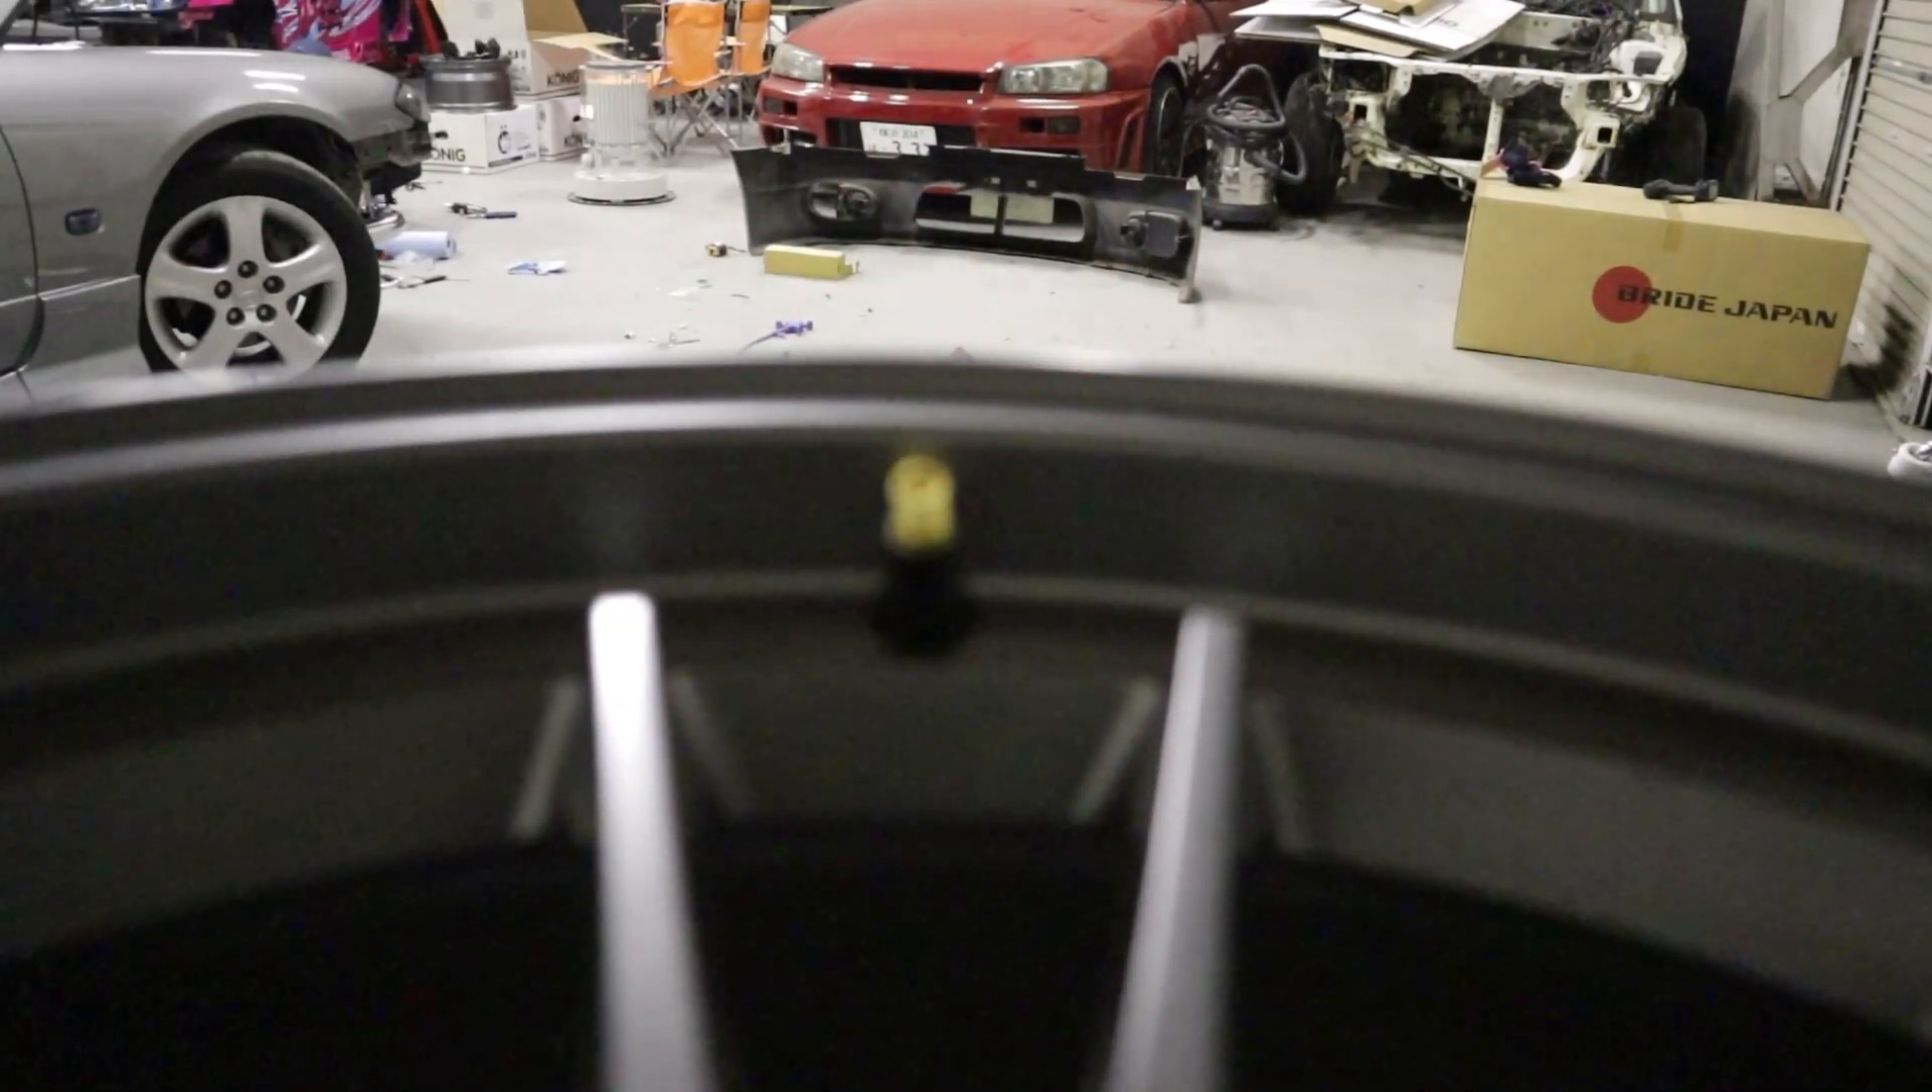Now i have a valve stem in my brand new wheel just like that.